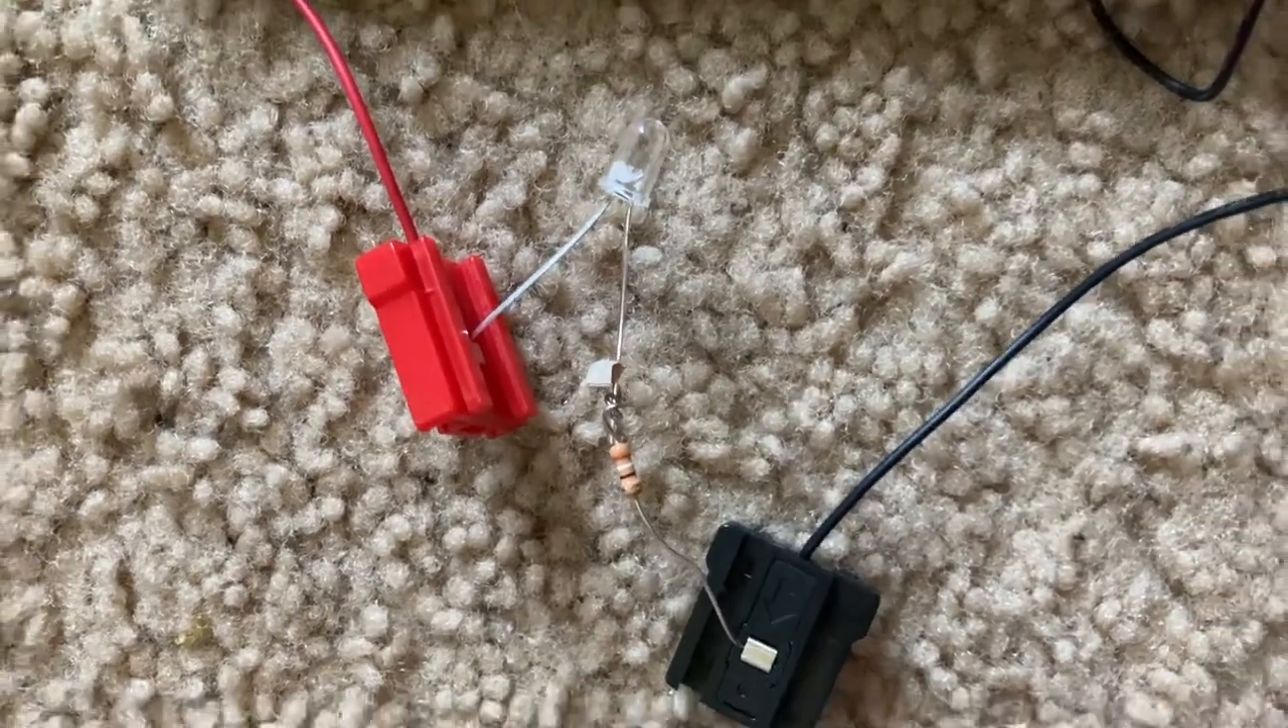I have the LED and the resistor wired together, and then they are connected to the red and black jumper wires.